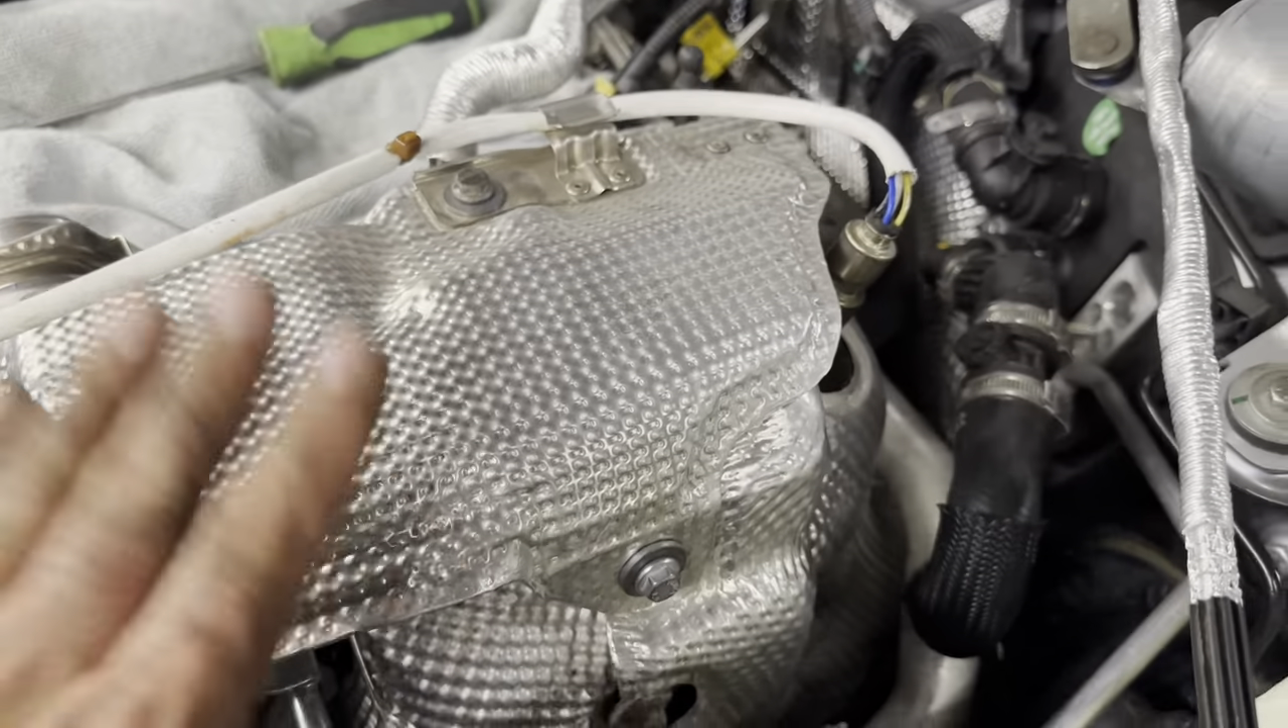Catalytic converter heat shield has been installed.